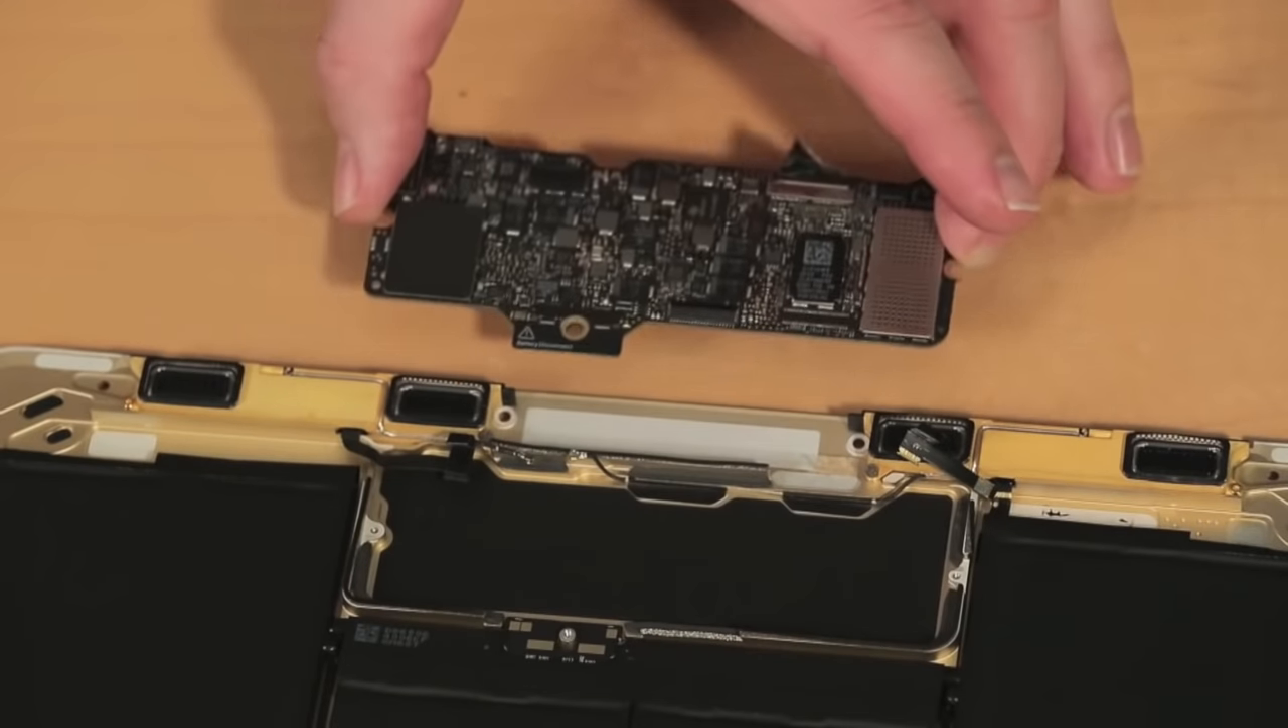And after ensuring its attached cables are disconnected and screws removed, I was able to lift out the logic board.